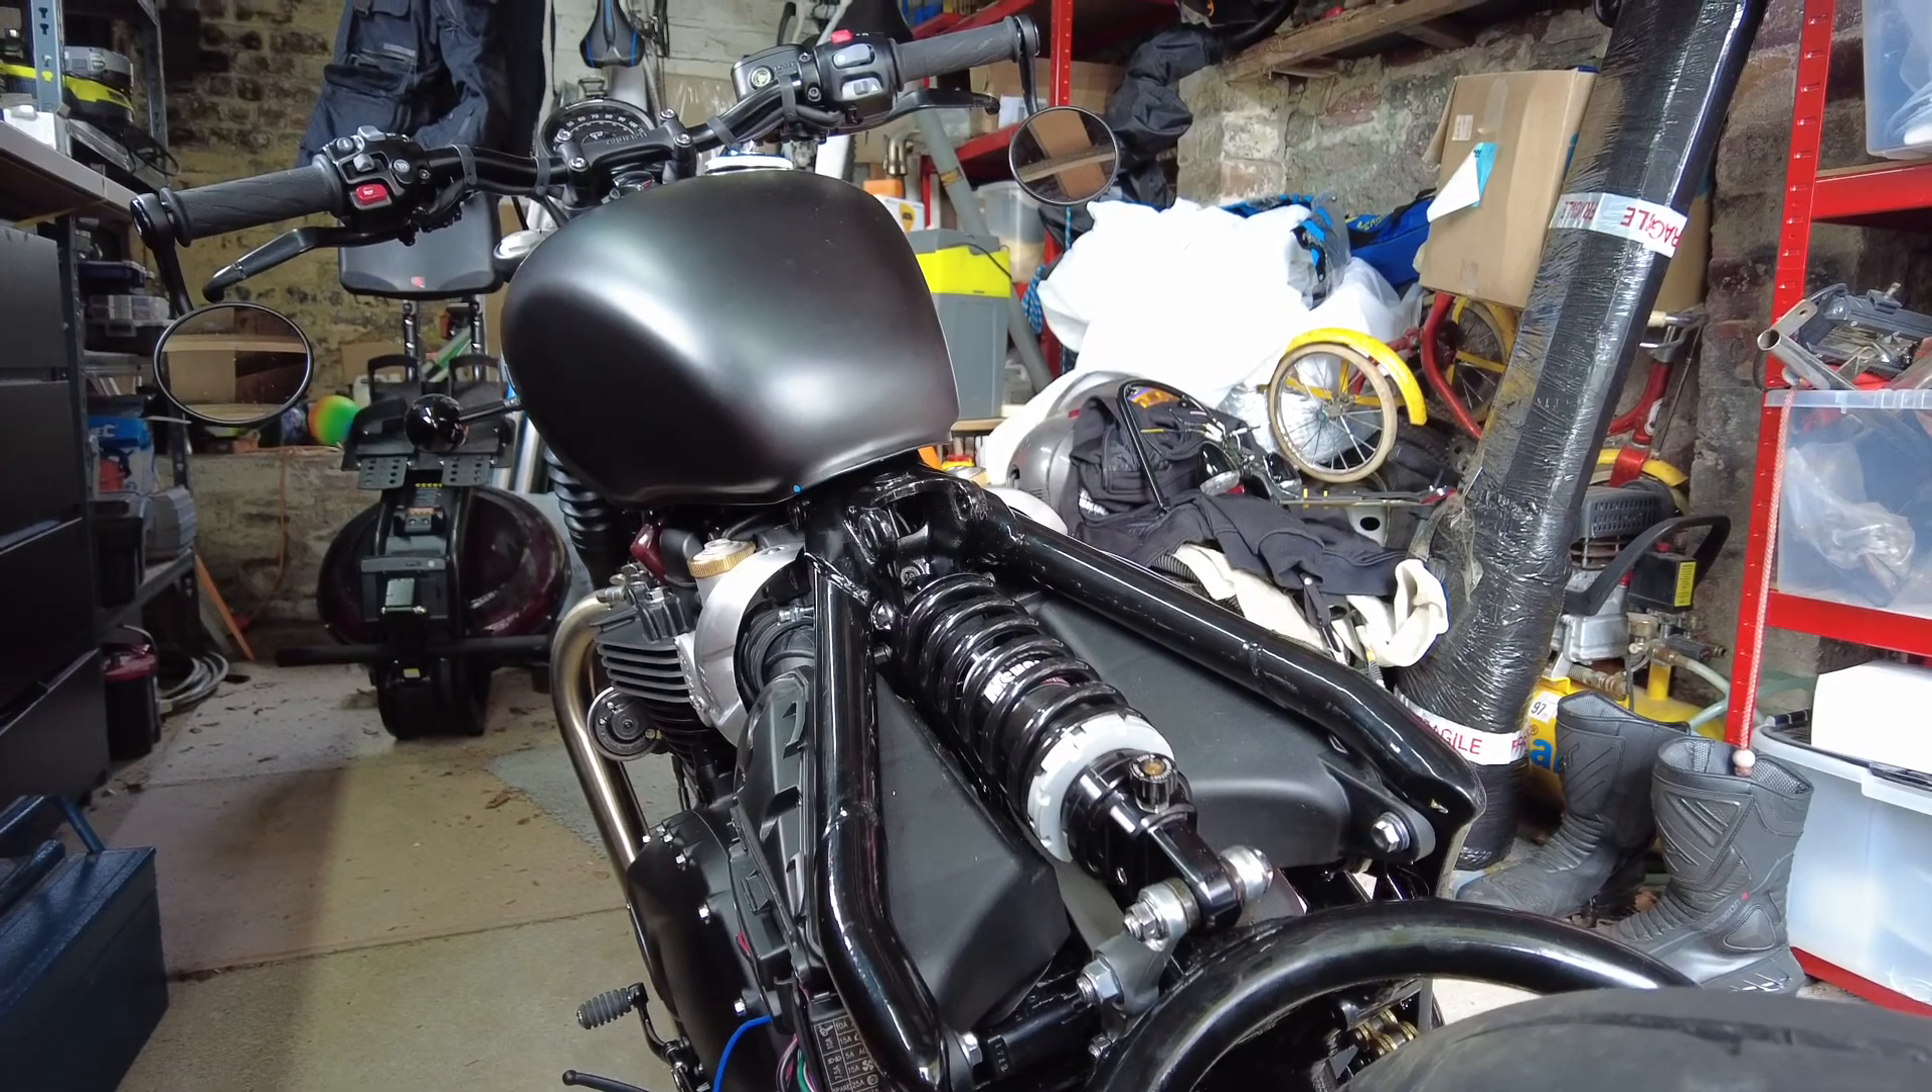You can see I've also removed the seat already.